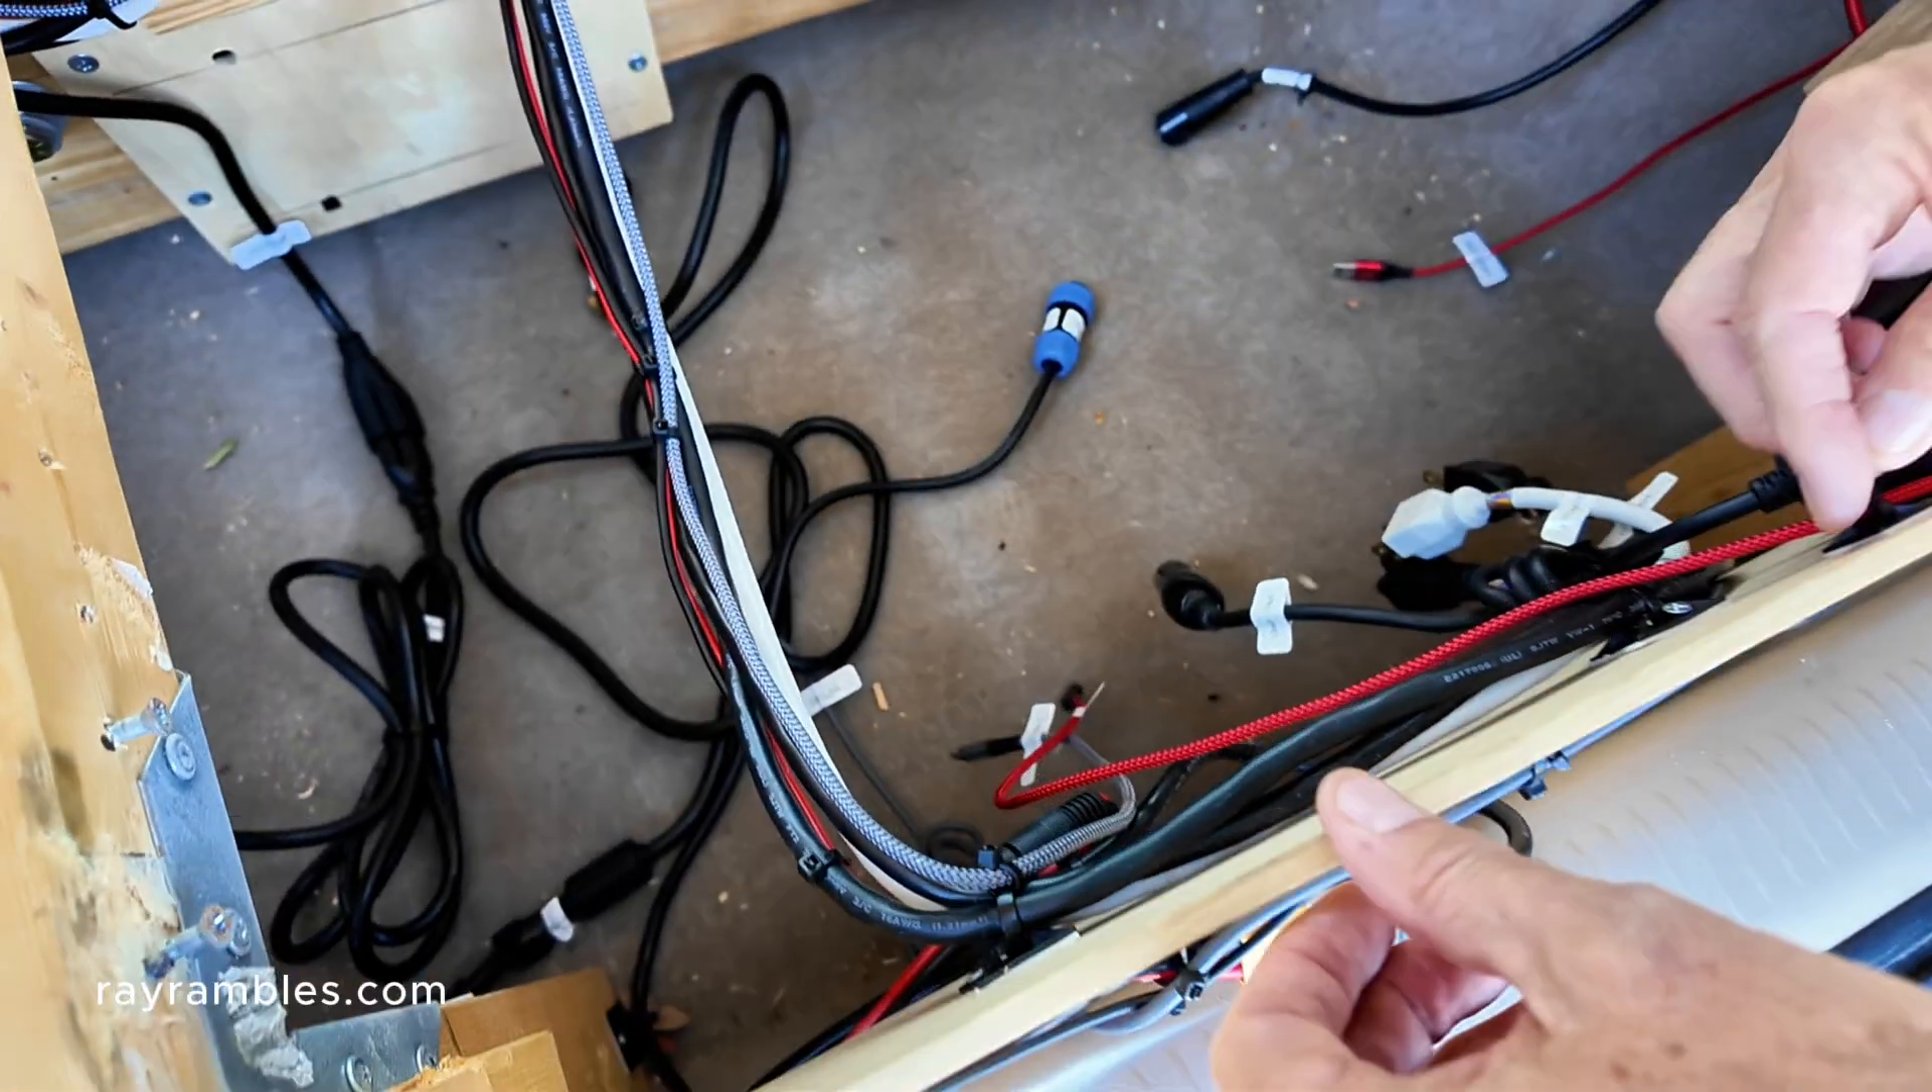All of the wires from the power station are tie wrapped together and they're mounted to the frame piece back here.